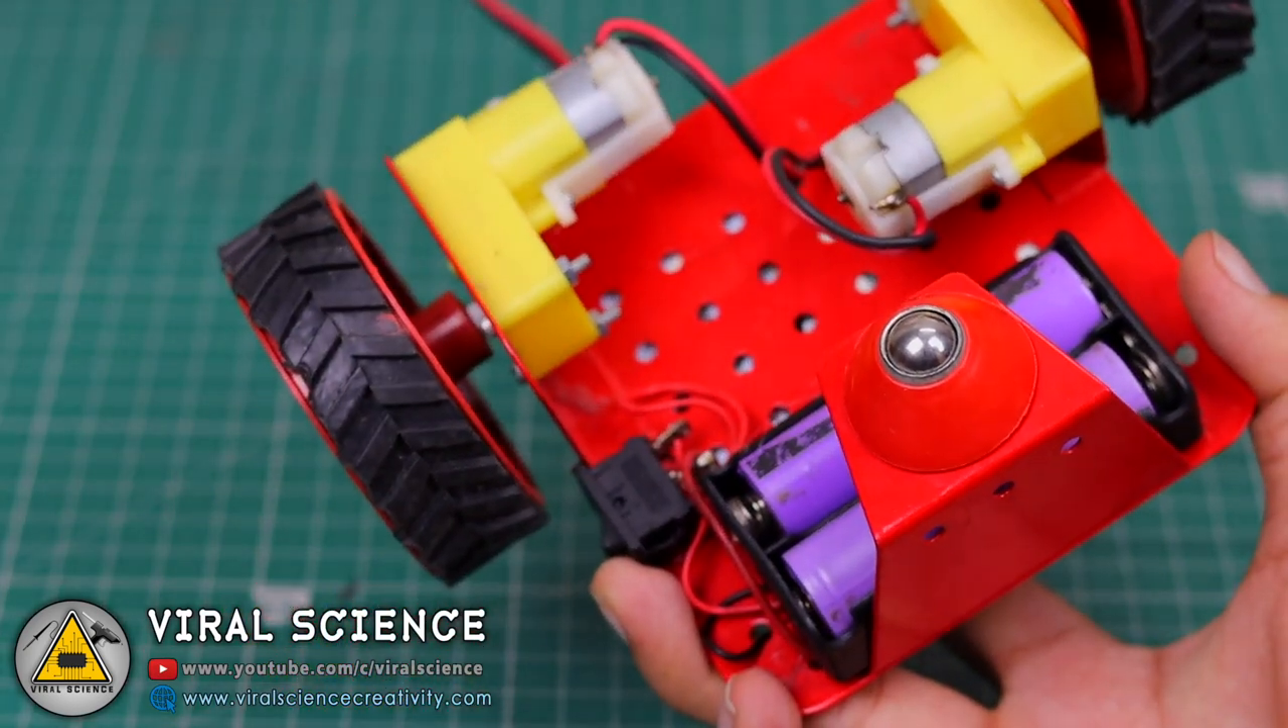I also stick the battery on the bottom side of the car.